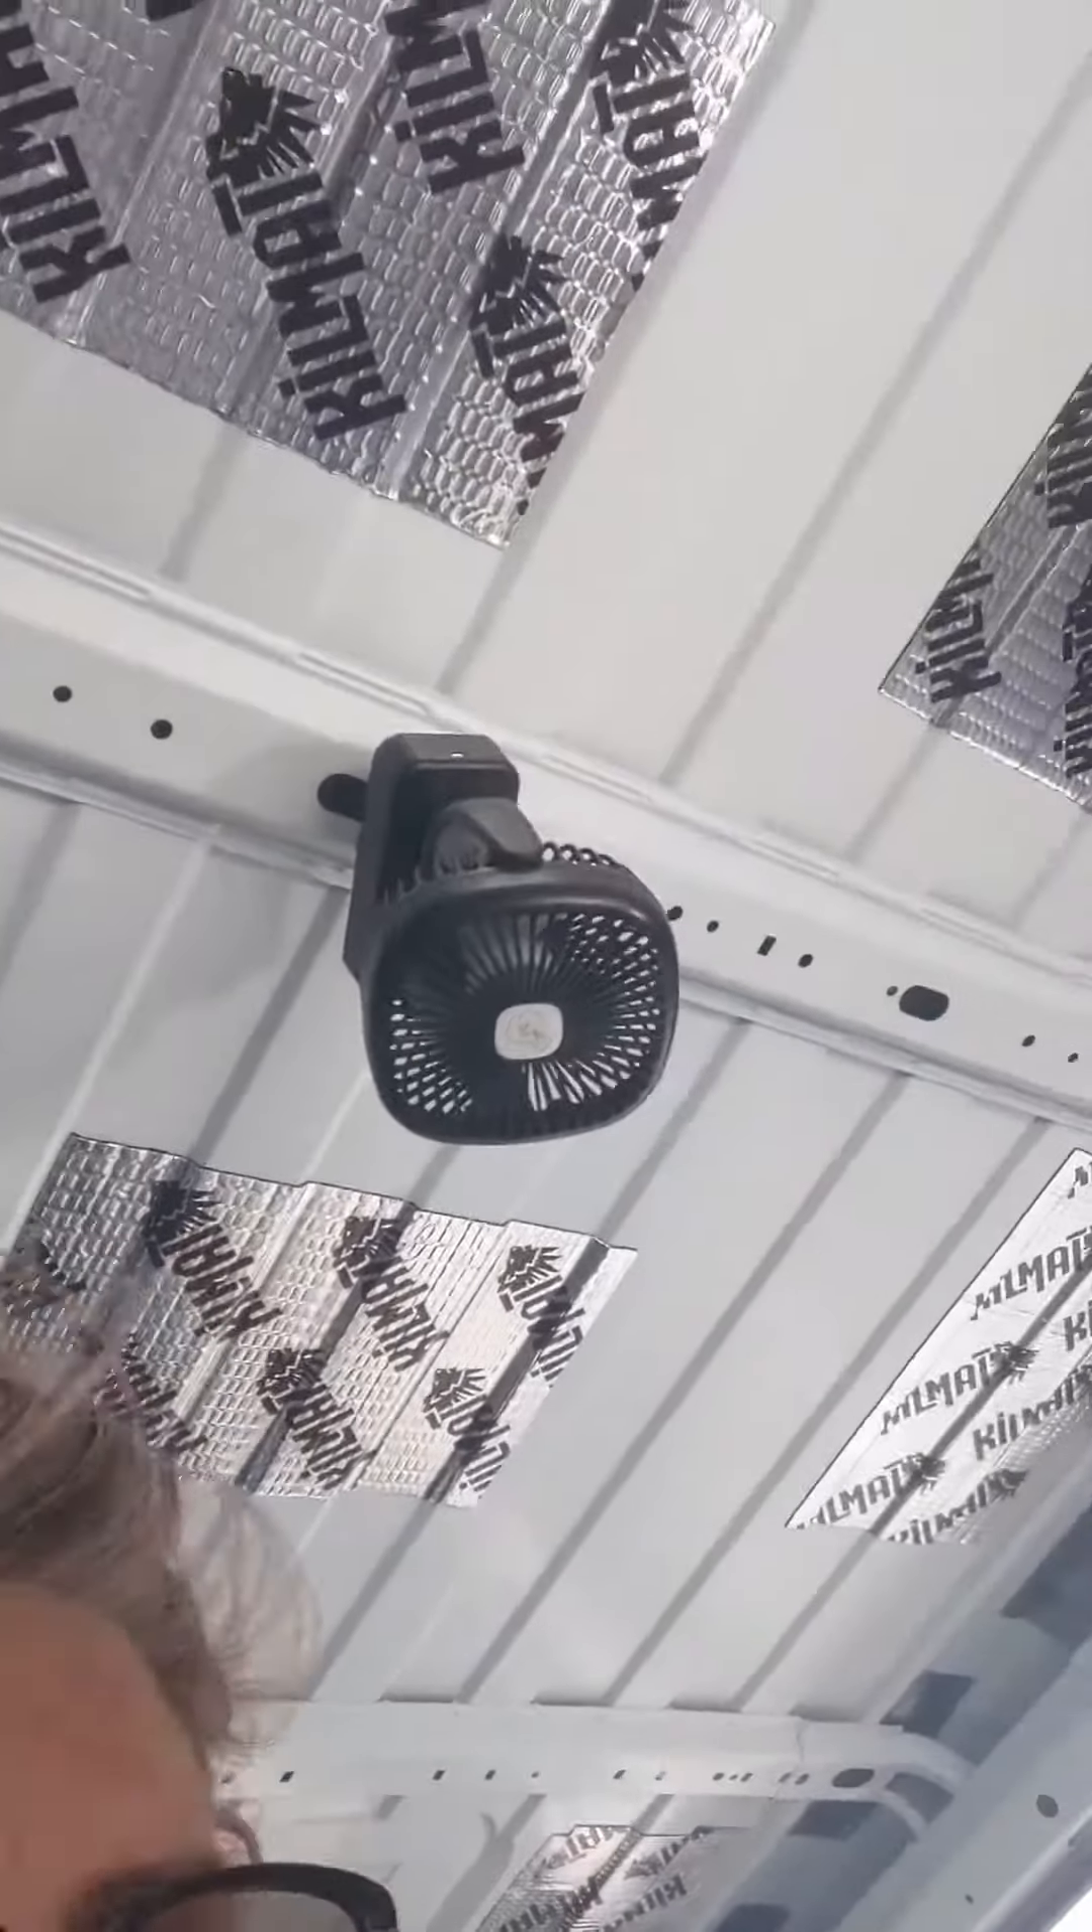I'm not finished because look I didn't do my ceiling yet so I have to insulate.